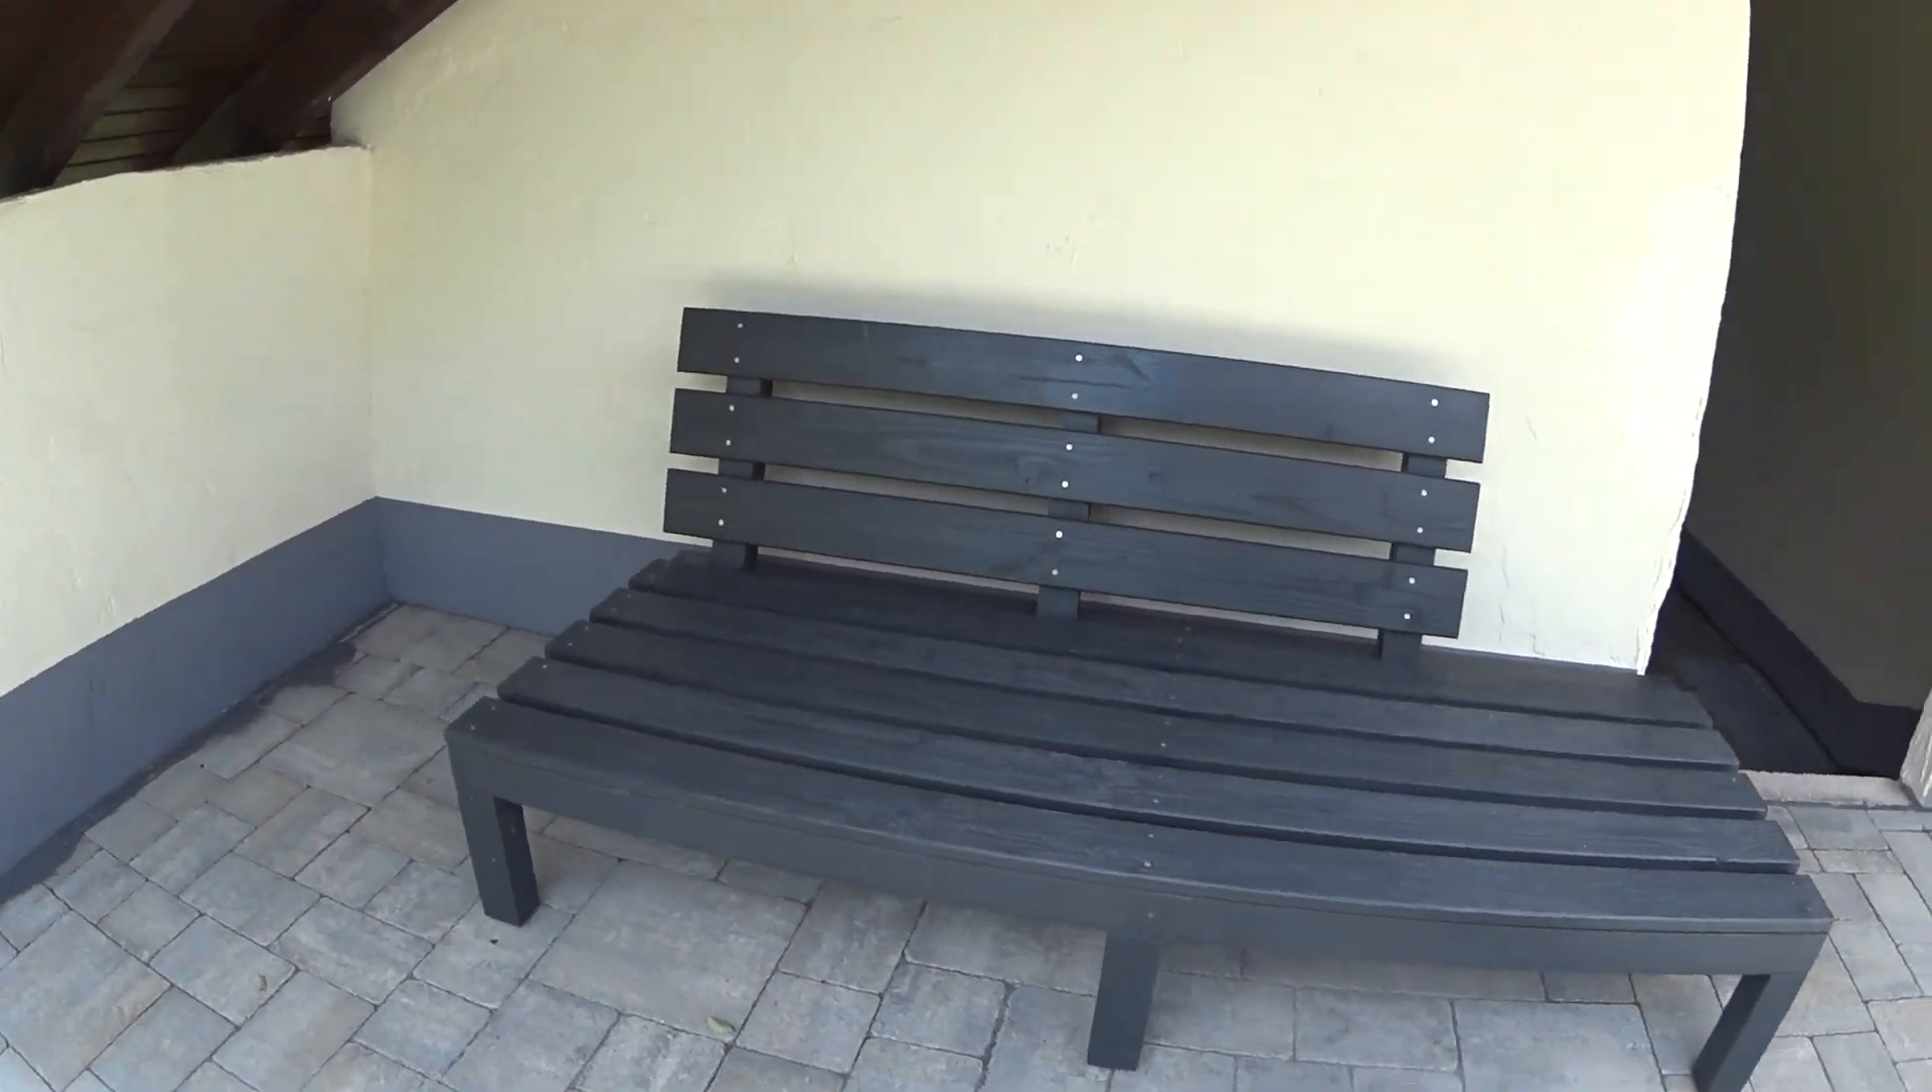So, erste Lehne angeschraubt. Sieht ja schon ganz passabel aus.